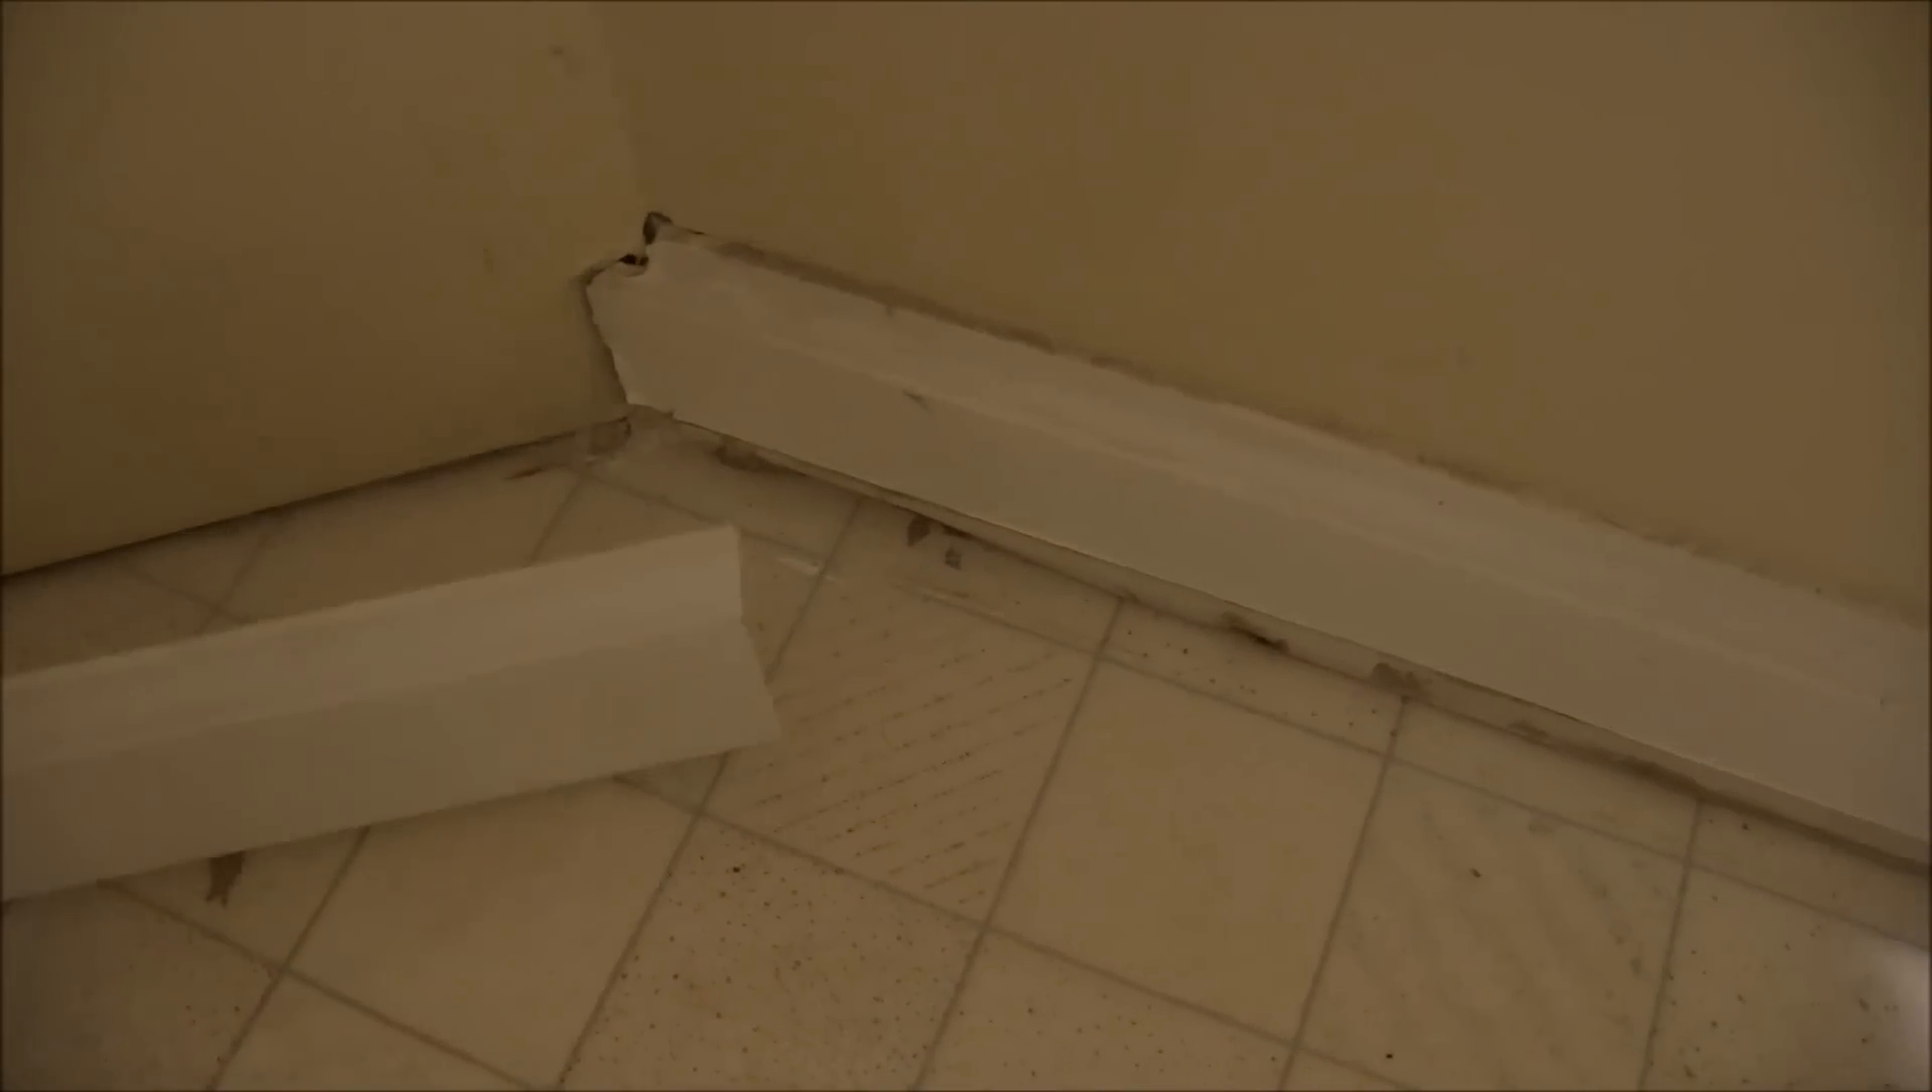See down here at the bottom, I've got a piece of baseboard here, that I've already cut, and I haven't nailed this one in place yet, ok?